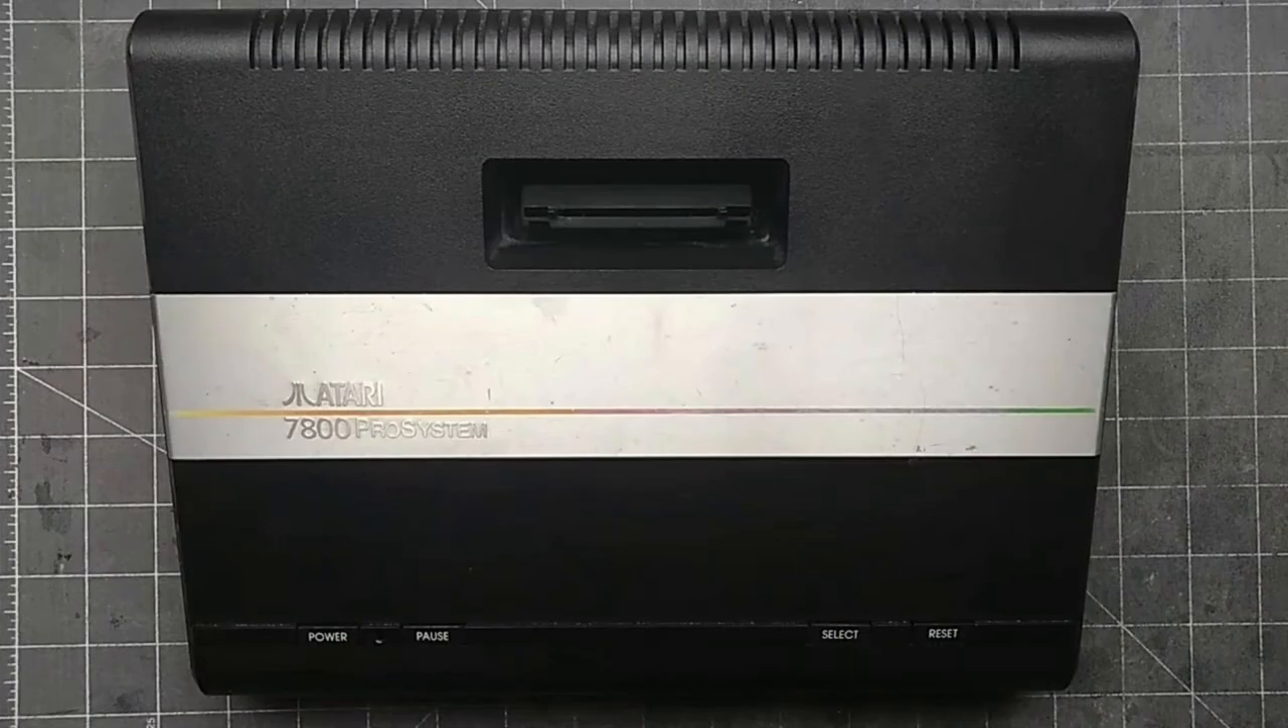After making sure everything is in place and no wires are showing, I put the top on and screw it together.